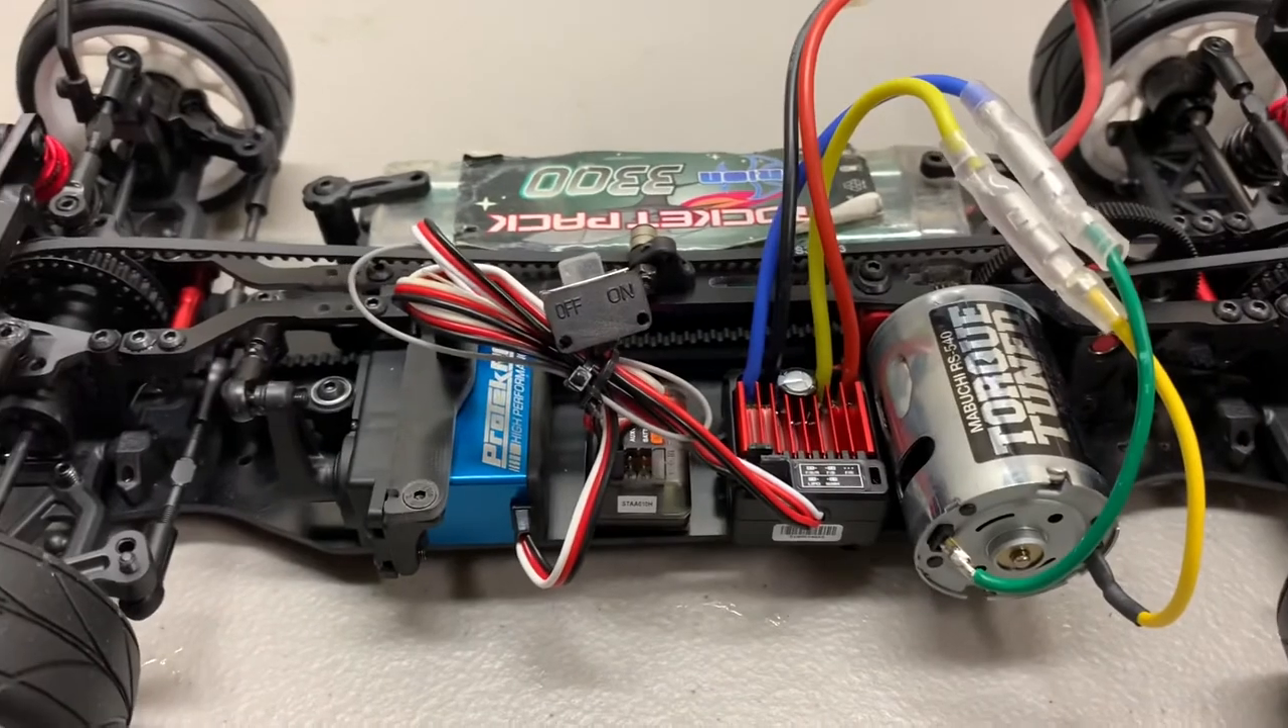All the electronics are now installed.